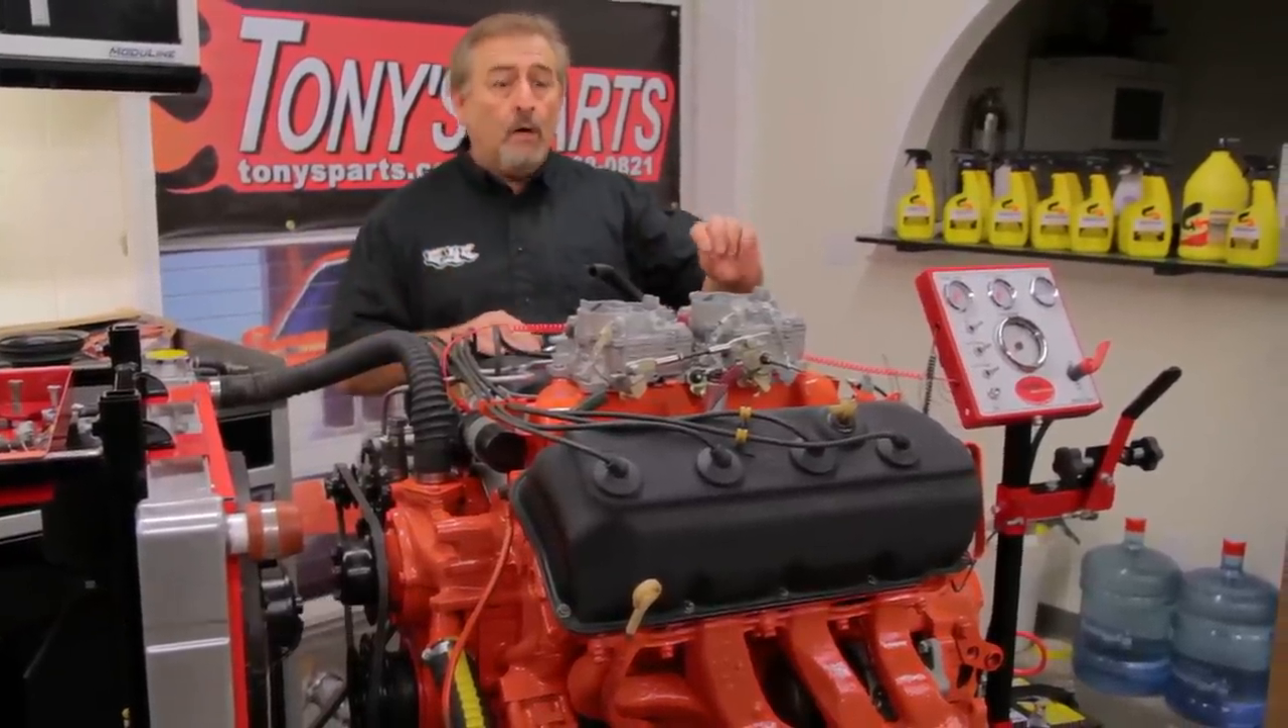We've got the 426 Hemi for the 70 Charger RT completely assembled to the point where we can have it run on the engine run stand.